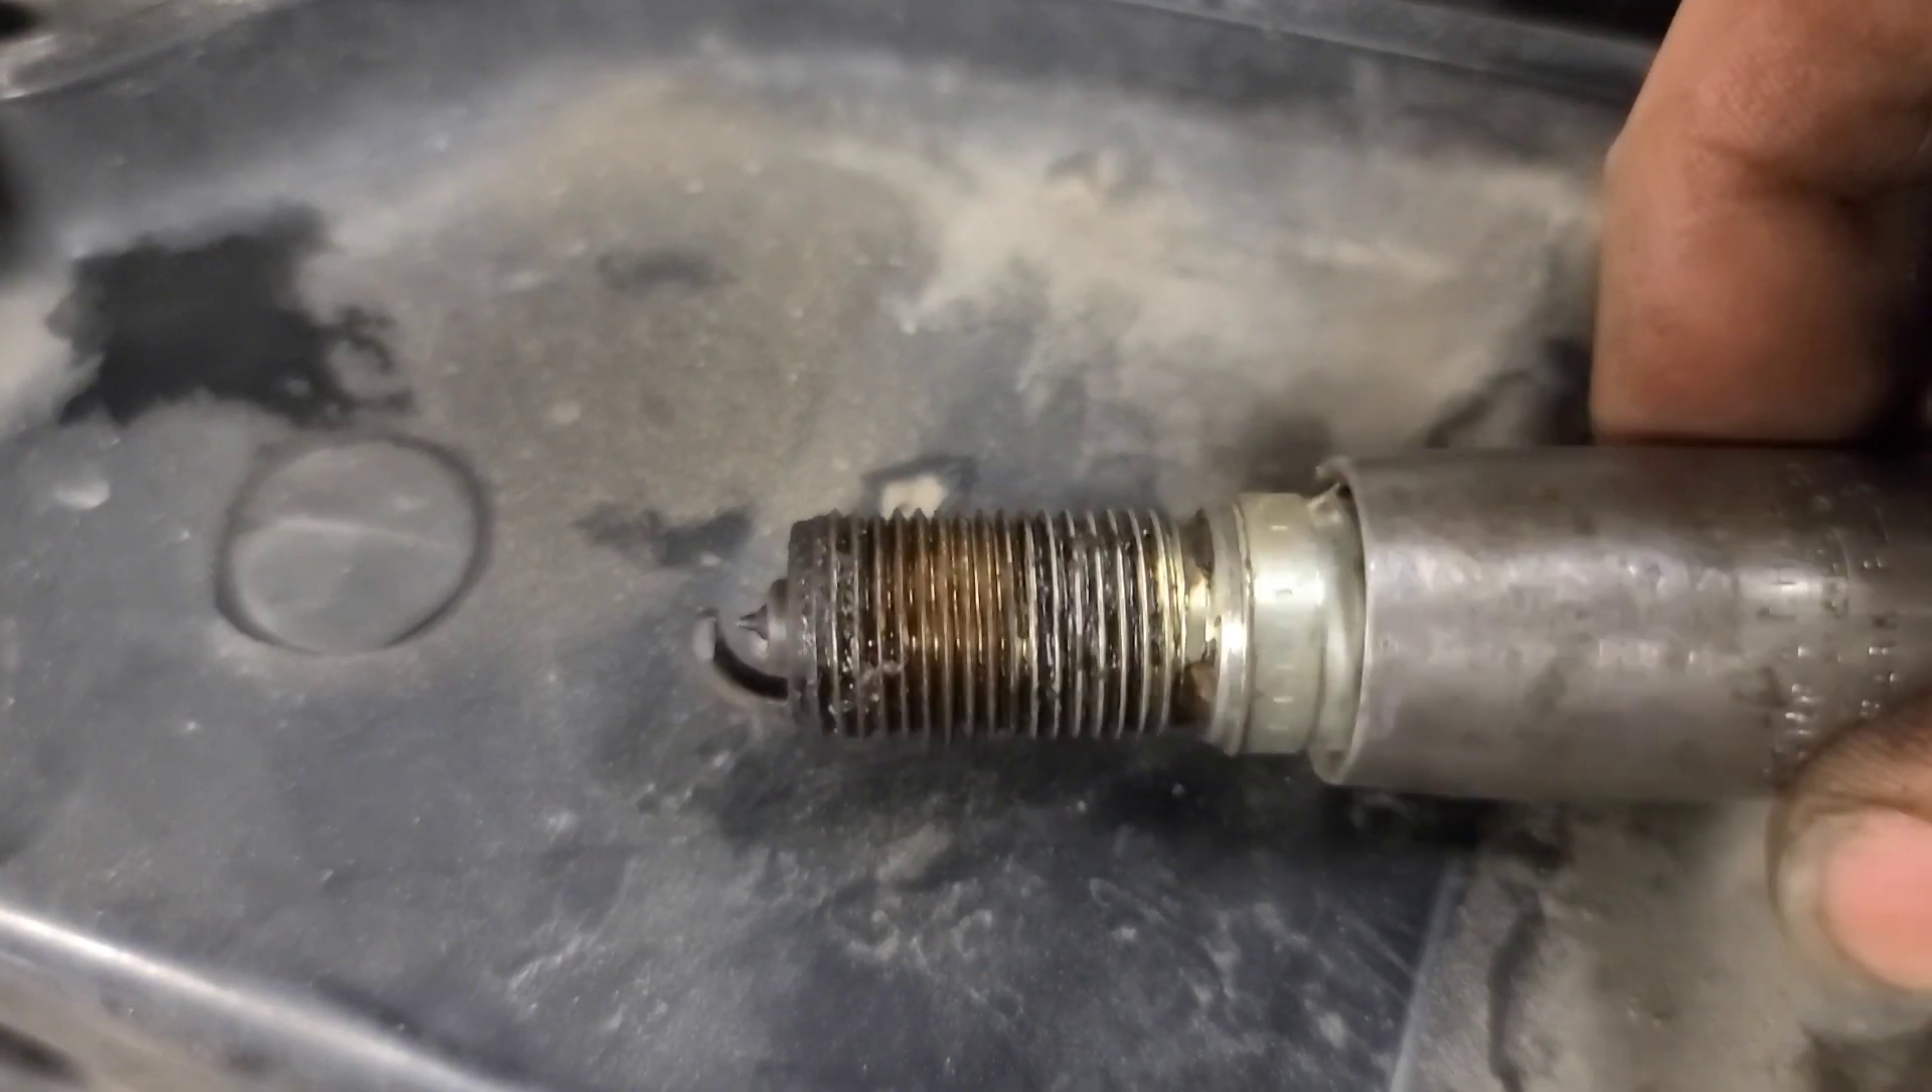So there's the spark plug out of this cylinder.